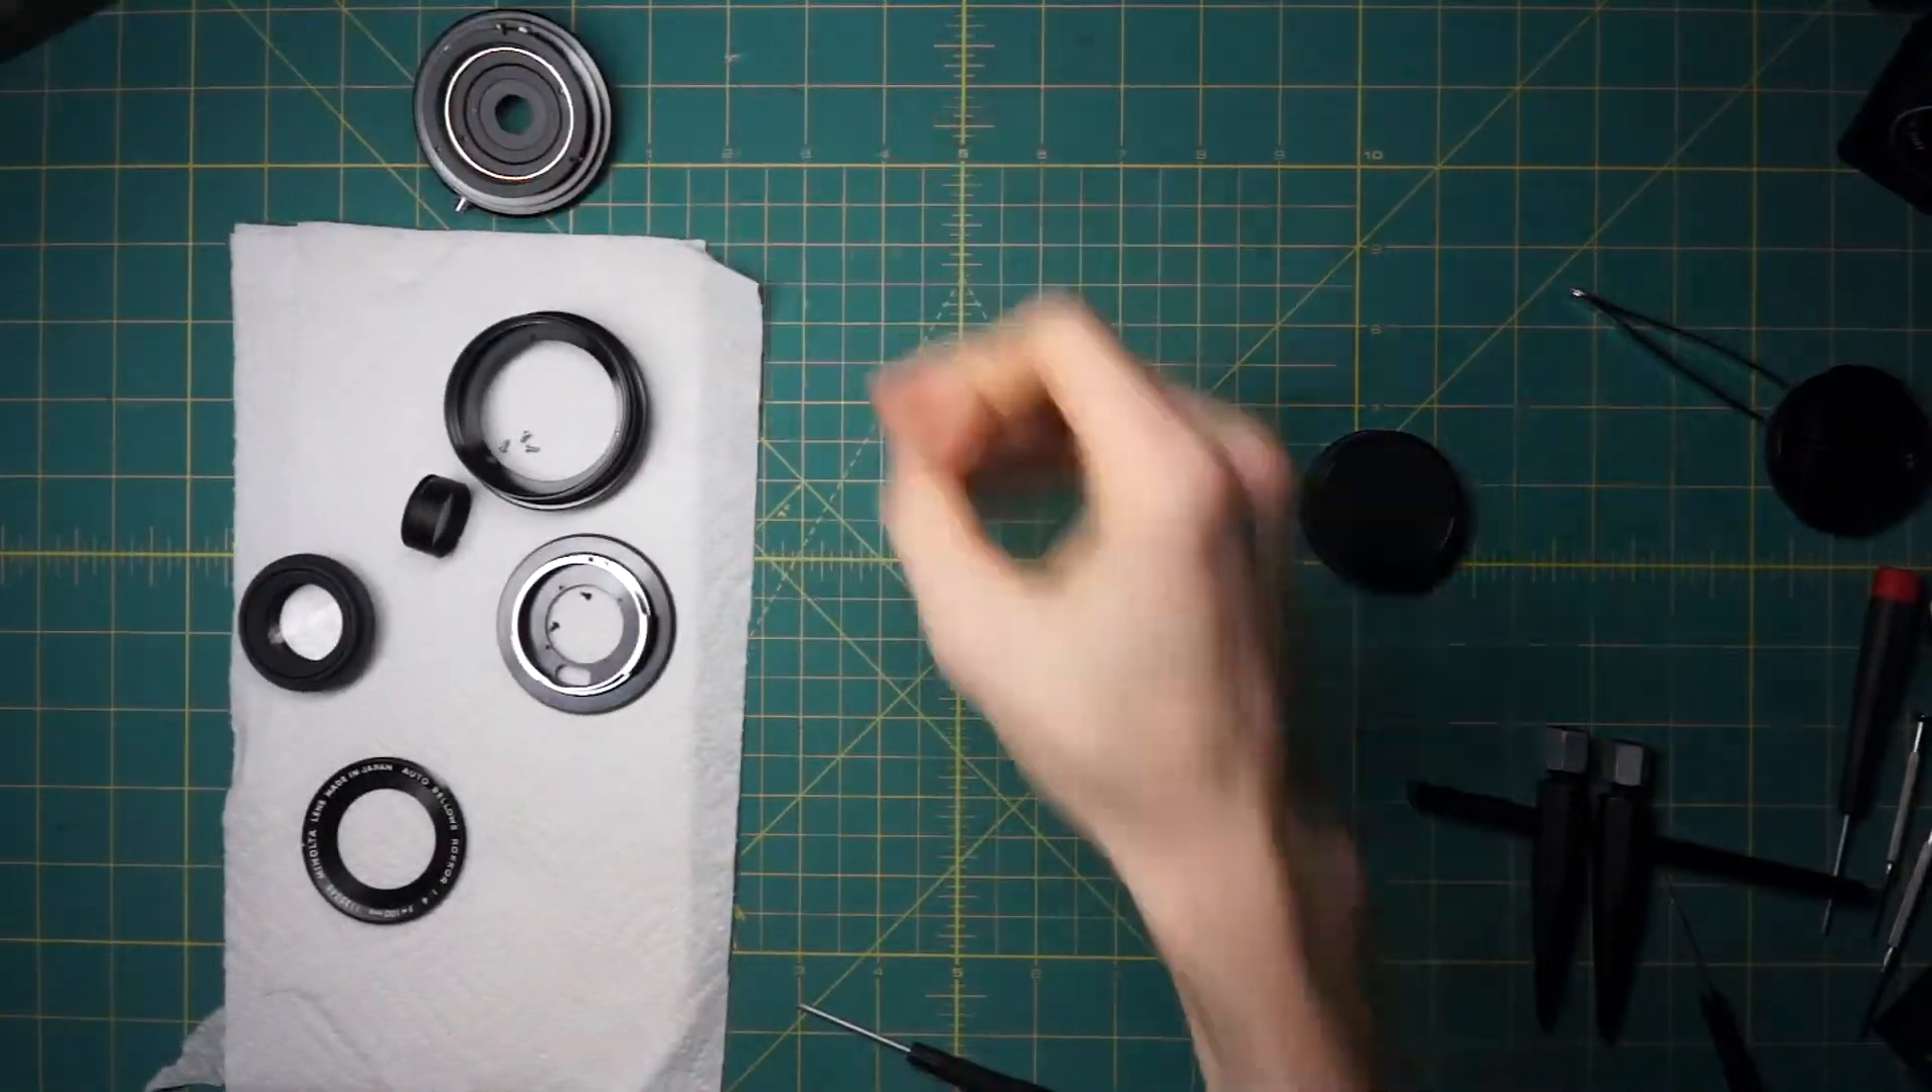So that actually has most of the lens here disassembled.